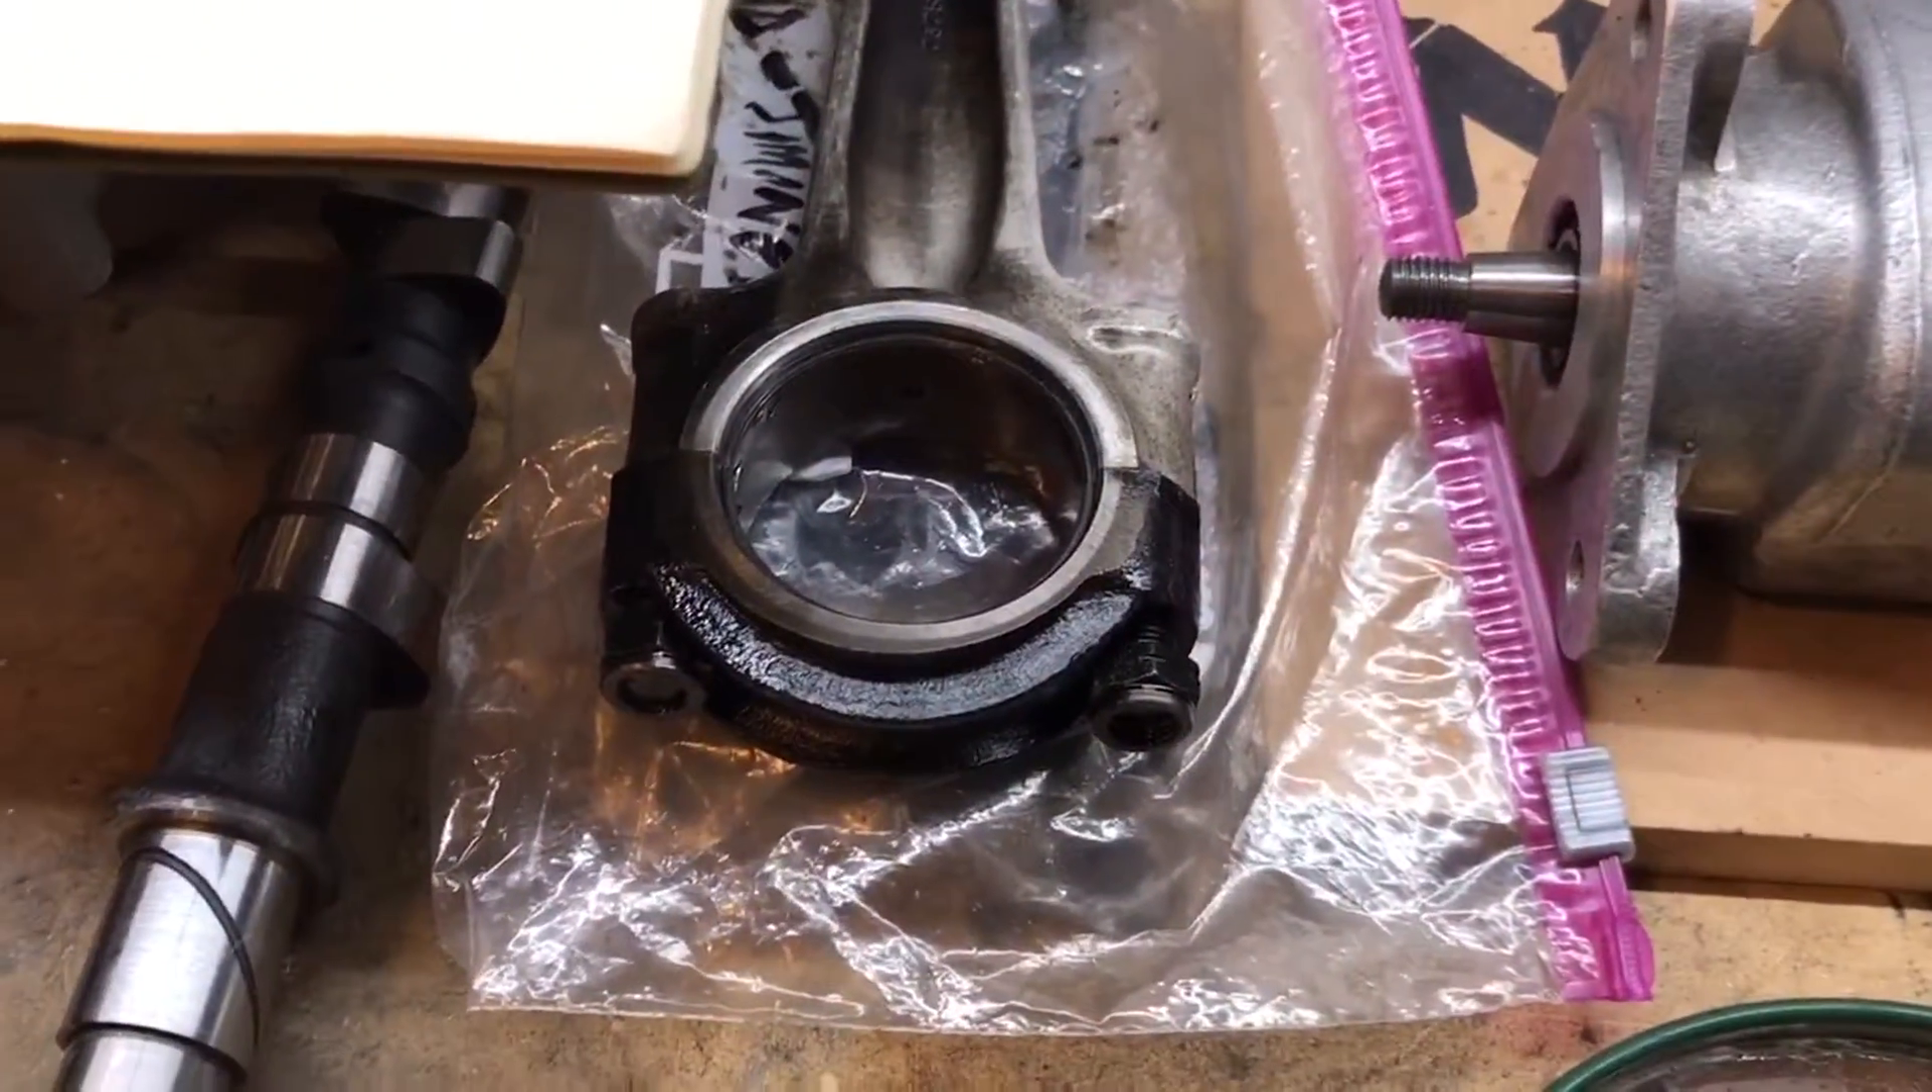What I haven't done yet, I haven't looked at the conrods, haven't taken those bearings or those shells apart yet.